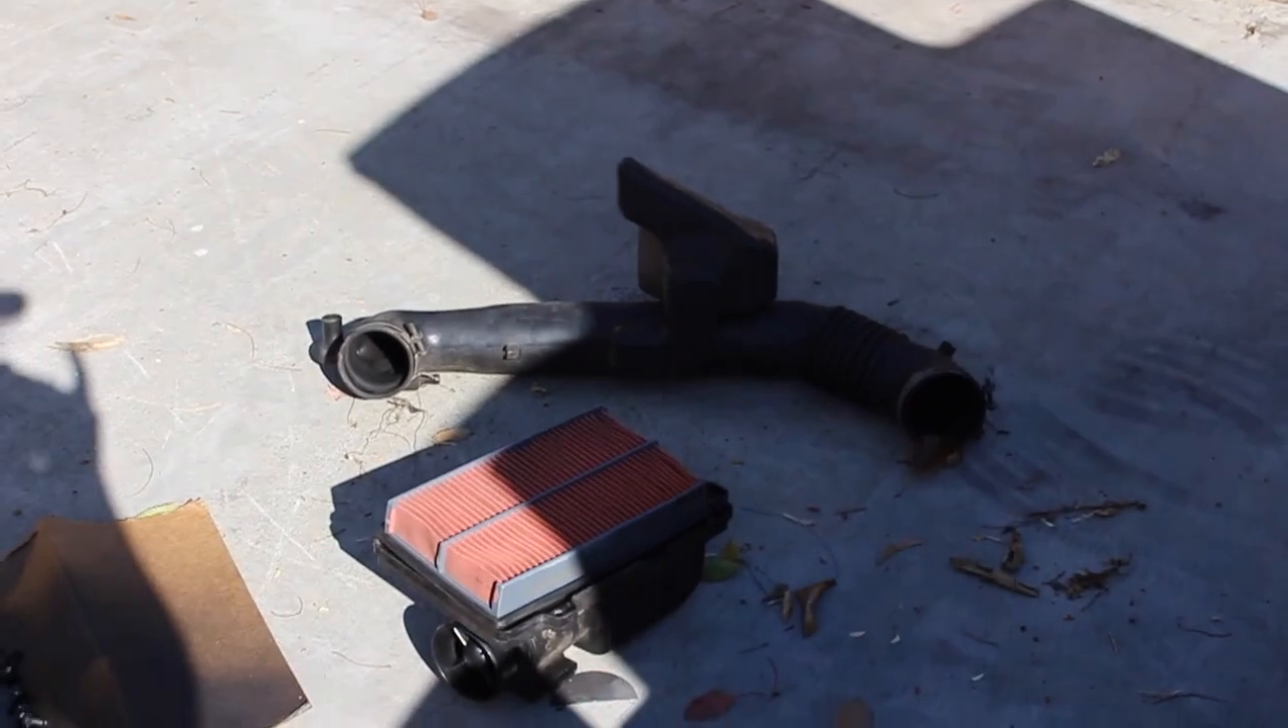All right so the air box is now out air boxes out as well as the intake tube so we now have access to the exhaust manifold.